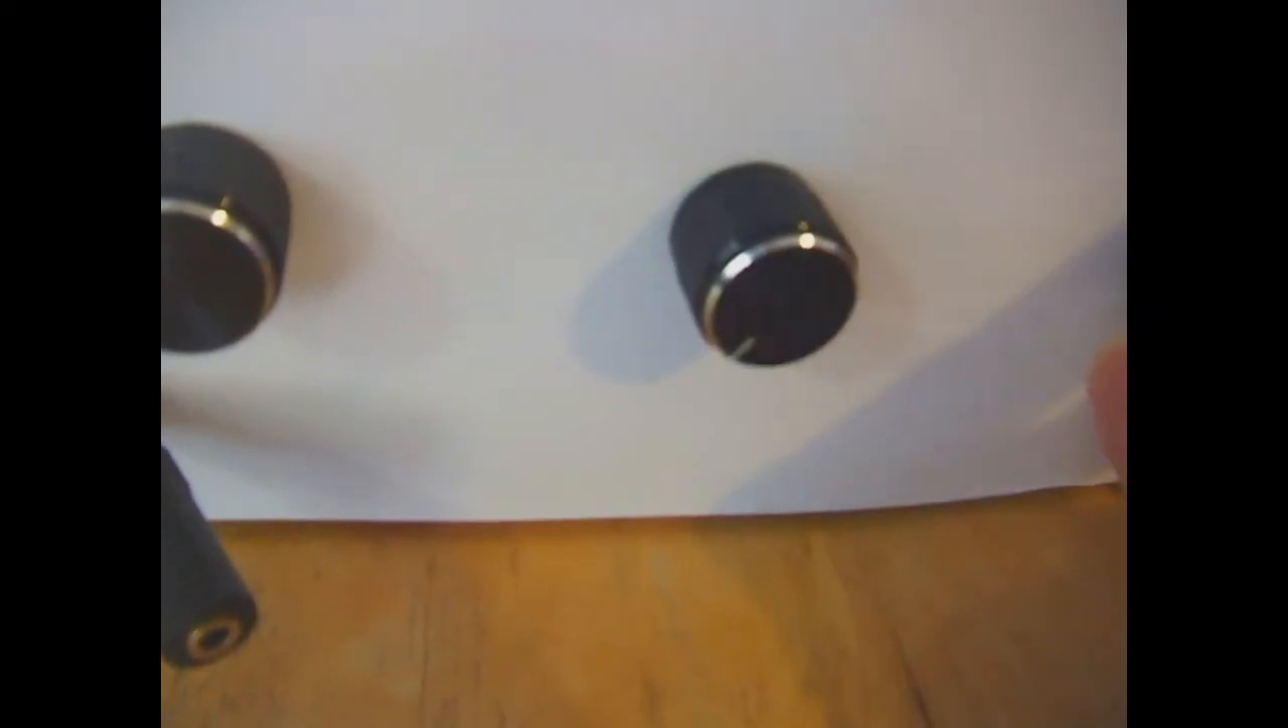Either way, you know, as you can see, the dials are now in place for the variable resistors.